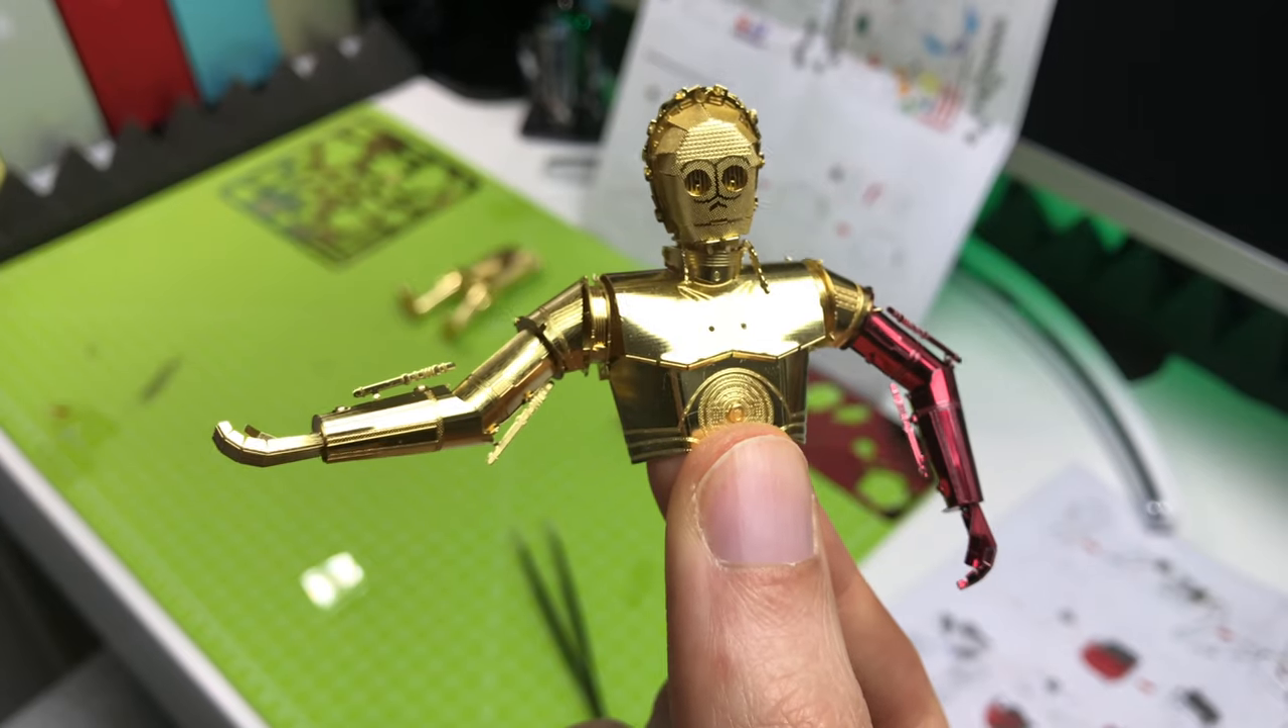Den zweiten arm habe ich auch schon fertig der kopf ist schon drauf gesetzt.